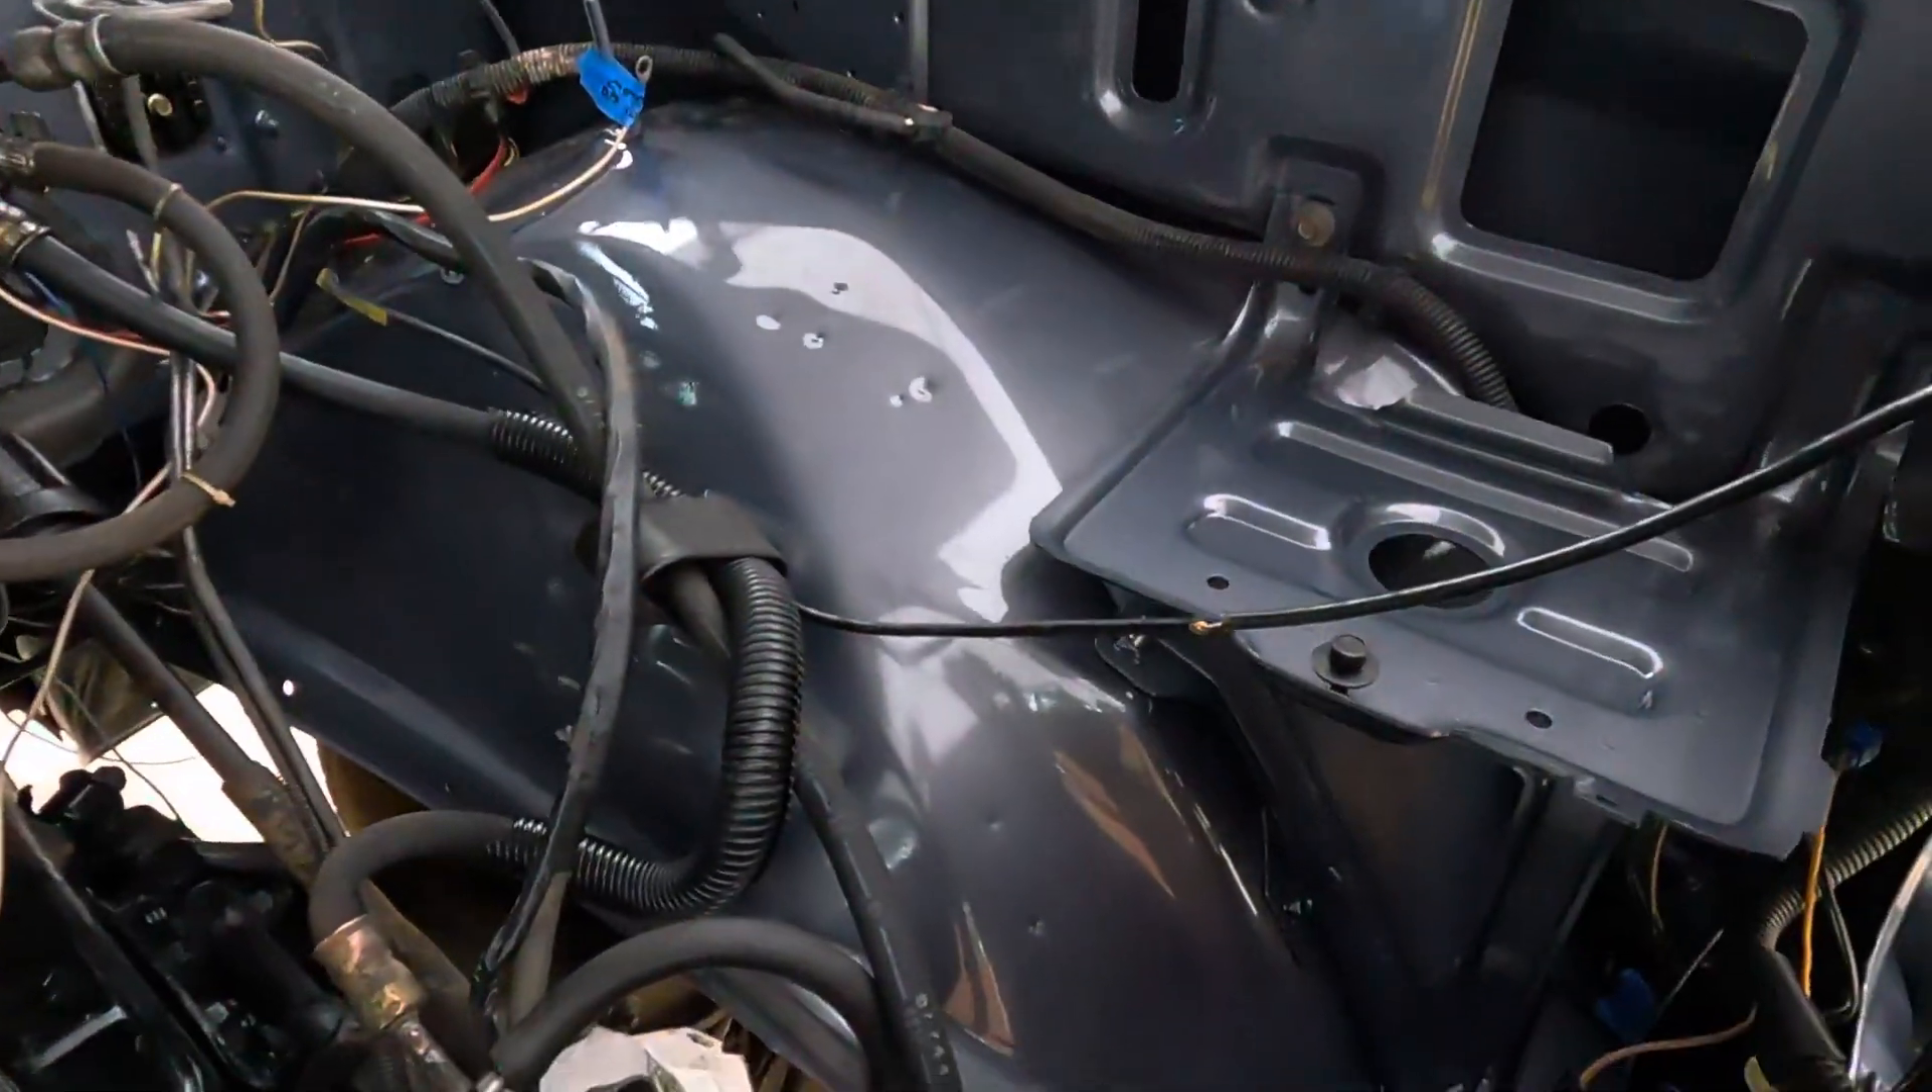I also got the battery tray completely installed now, so that thing is, it is in there, turned out great too.